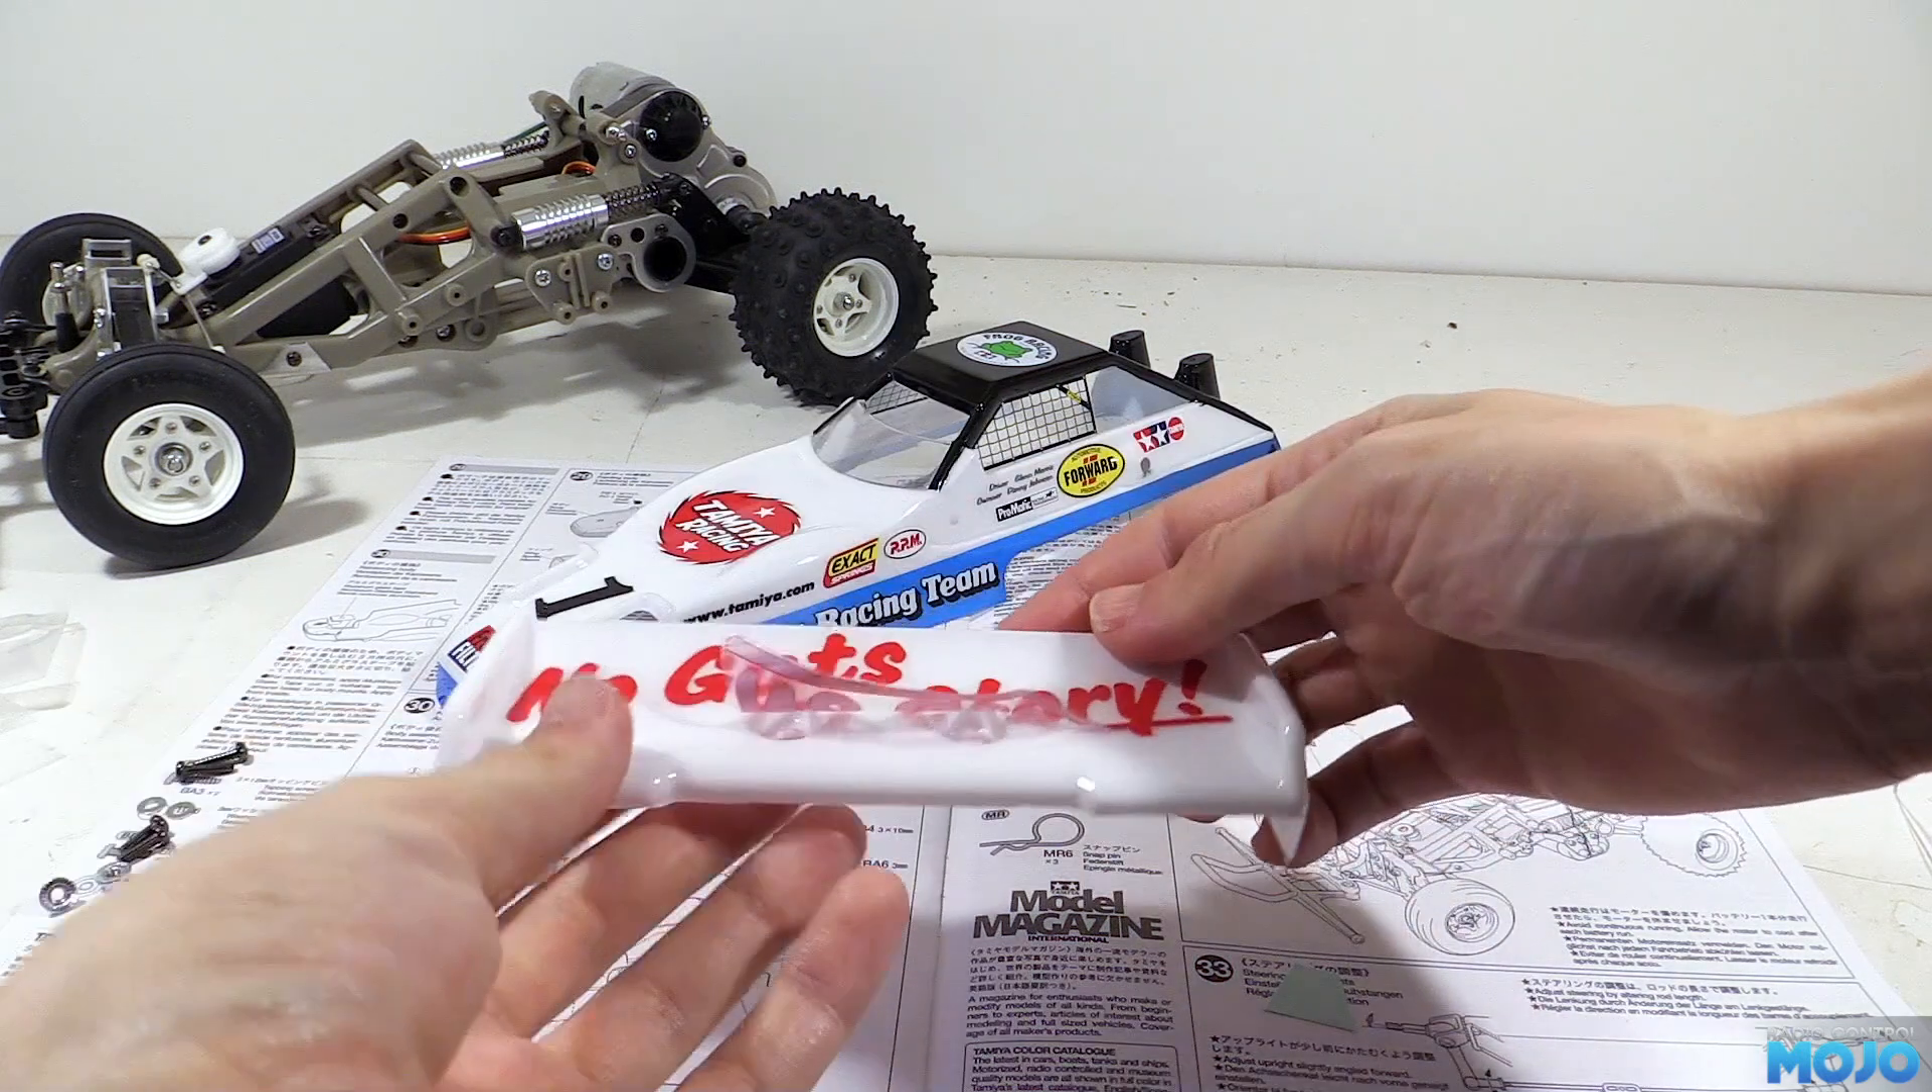I started to fit the large decal to the wing and we still need to screw it to the body.